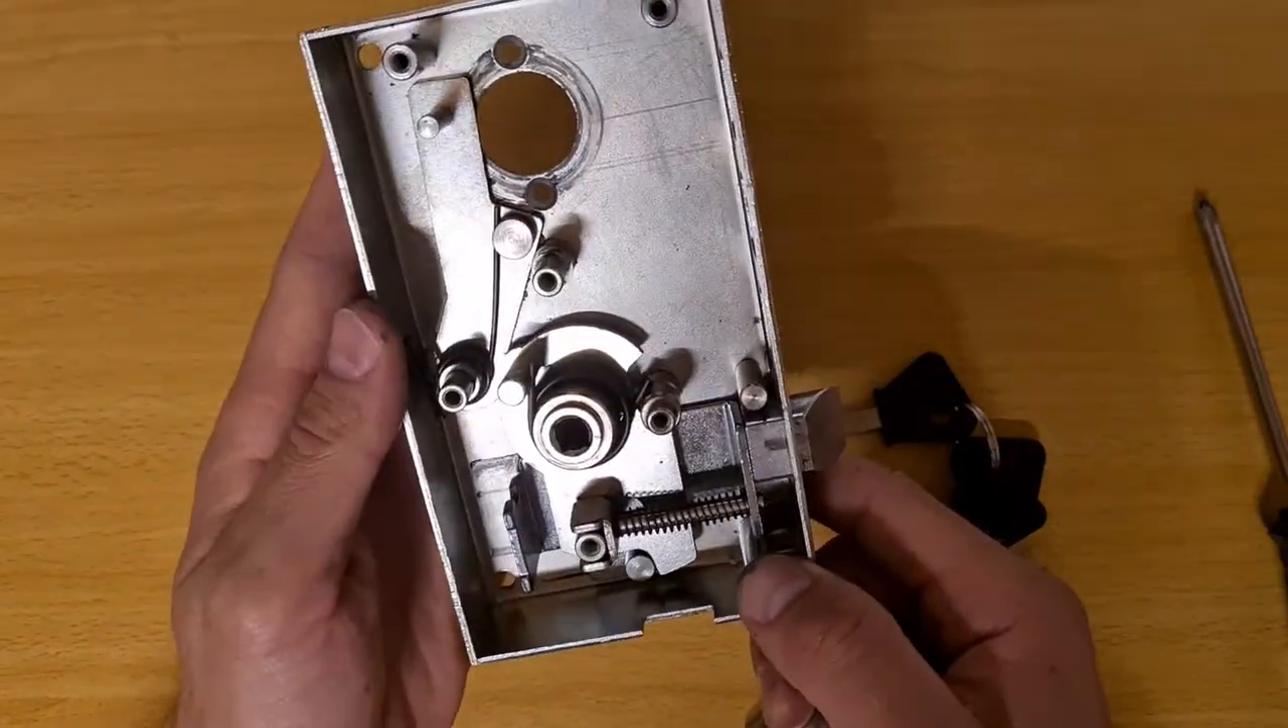Yeah, here you have the housing with the latch still attached.